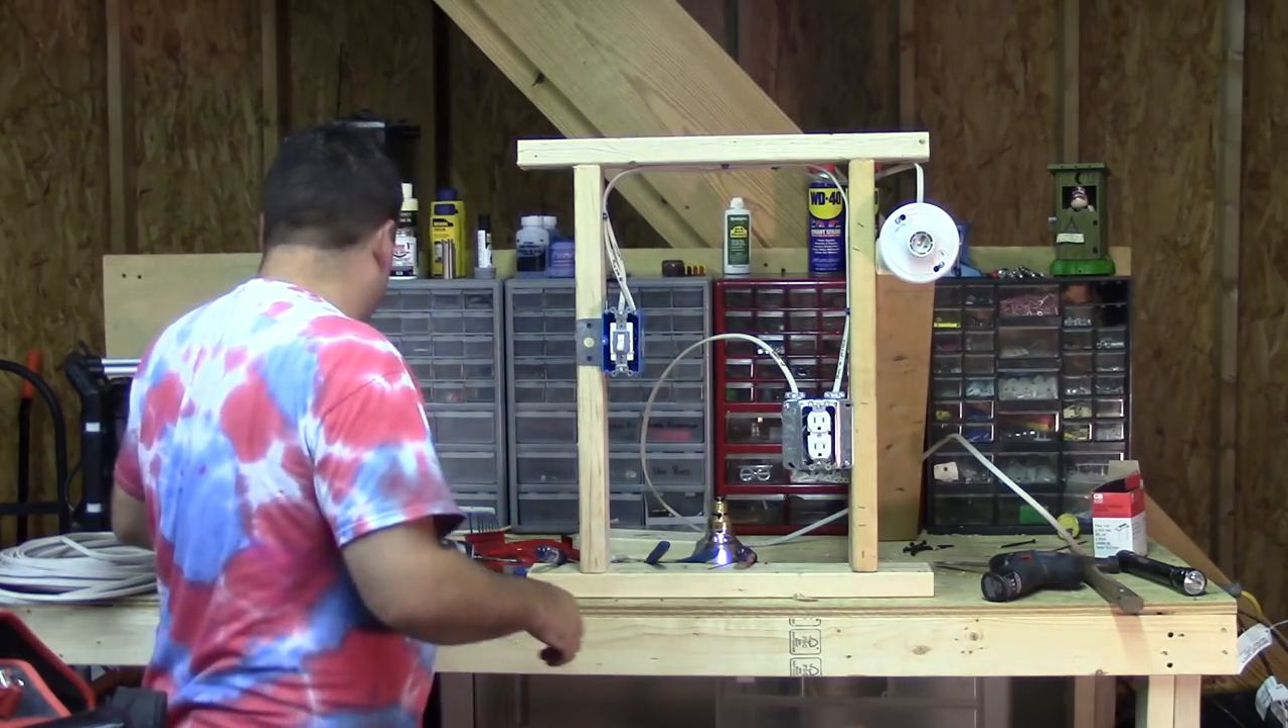Okay, so we have now wired in an outlet, a light and a switch.